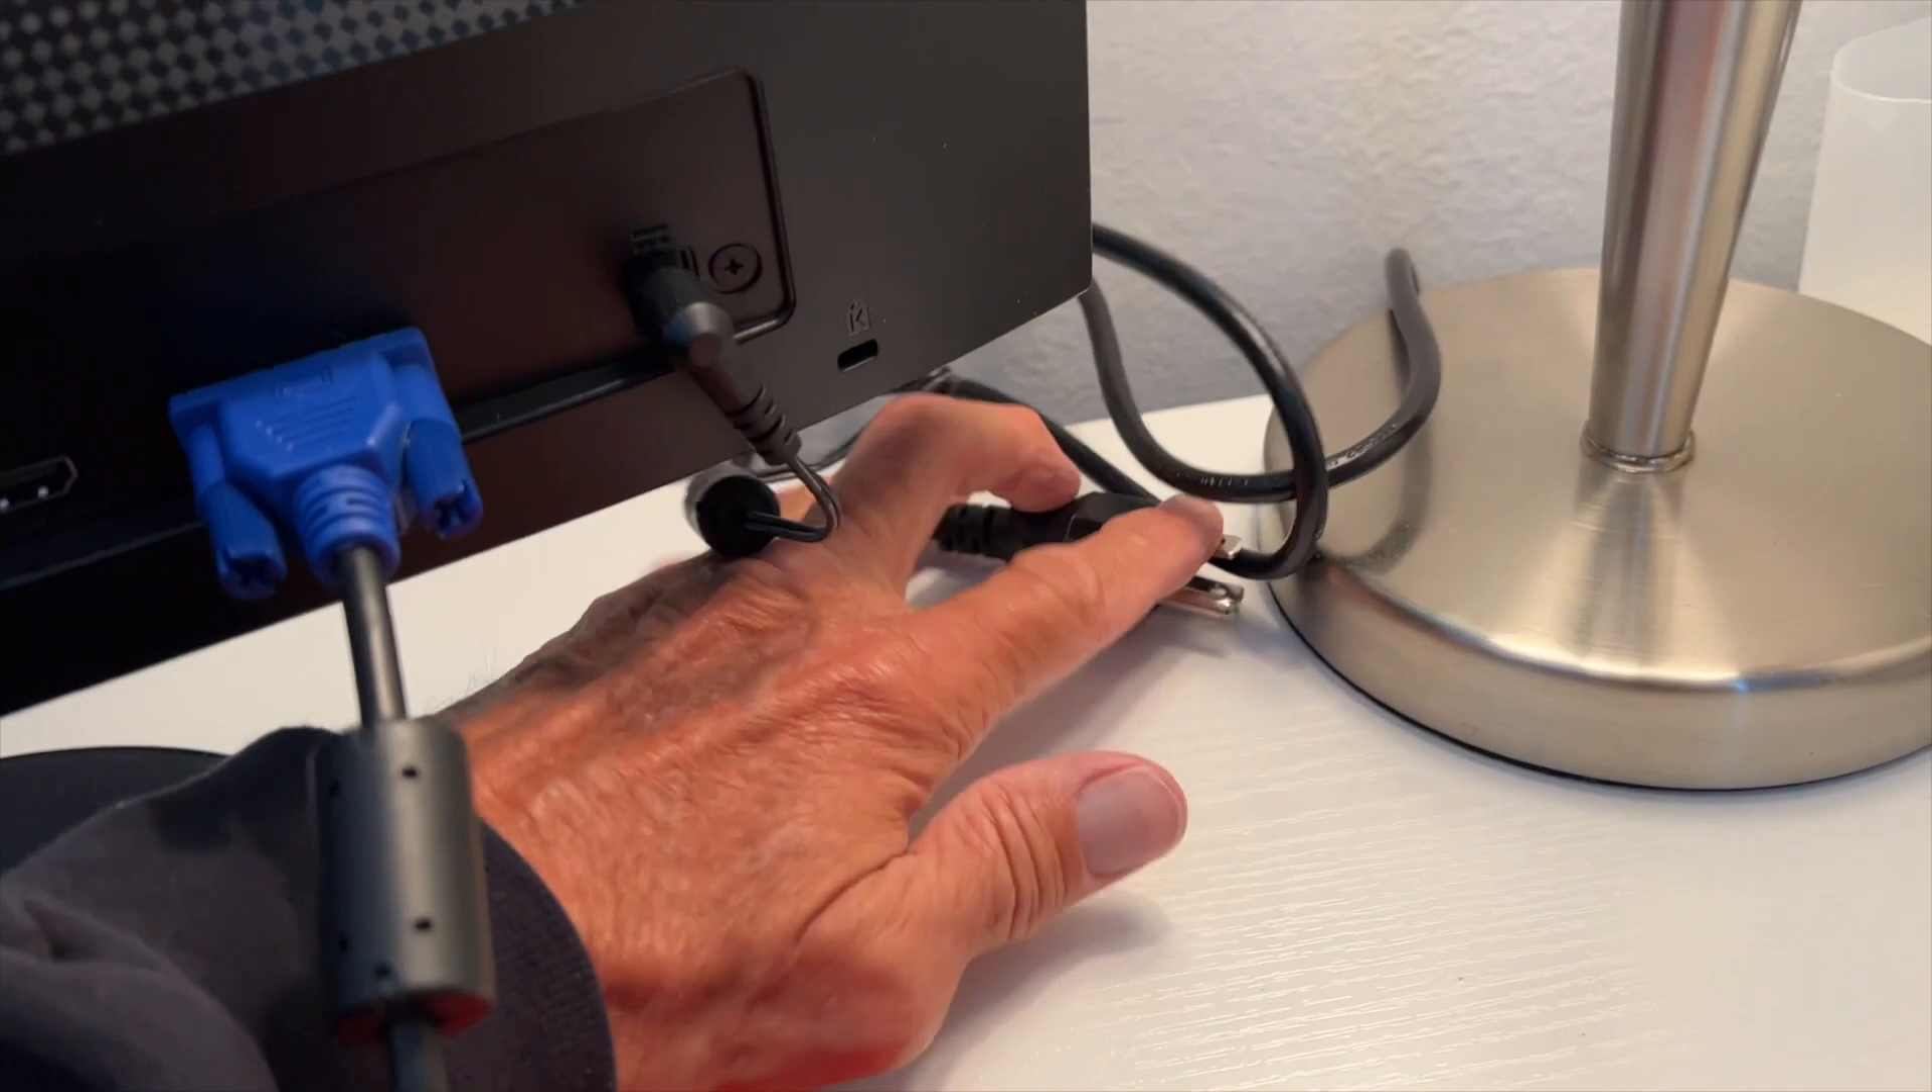Got our power cable in. Now we just got to push this plug down there.